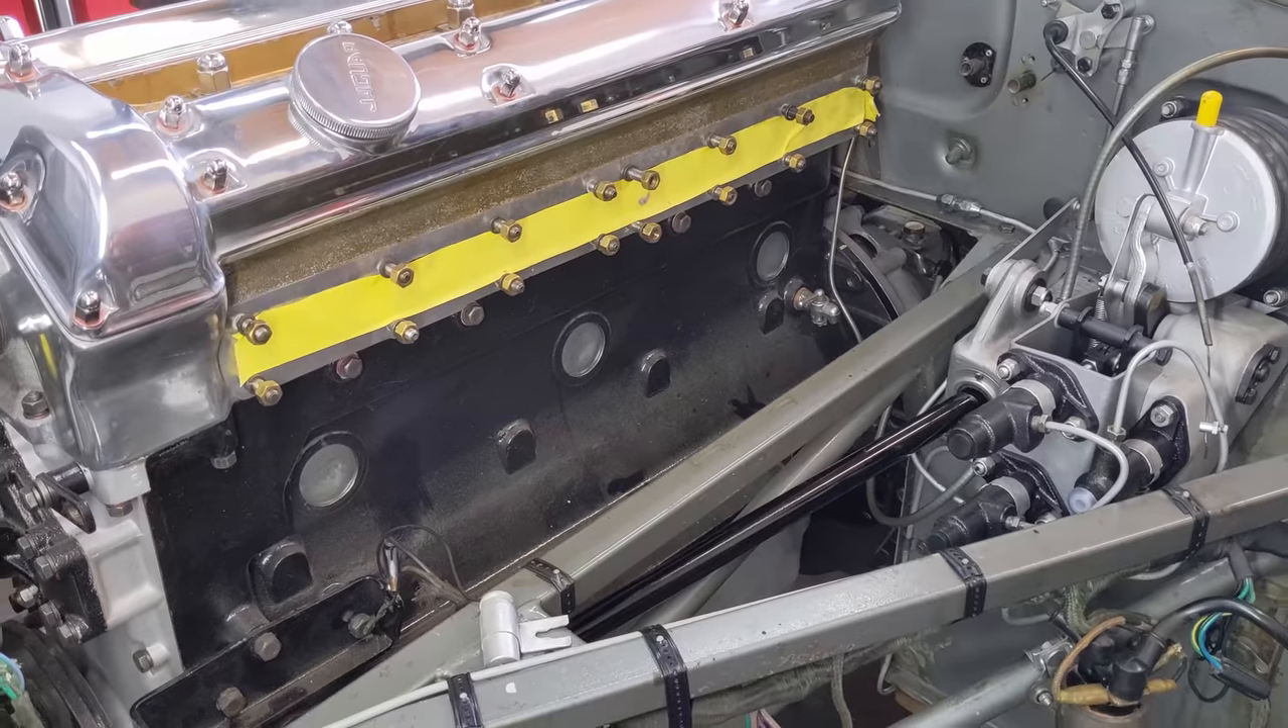And of course, the exhaust is missing. So we're going to put on the original exhaust manifolds.